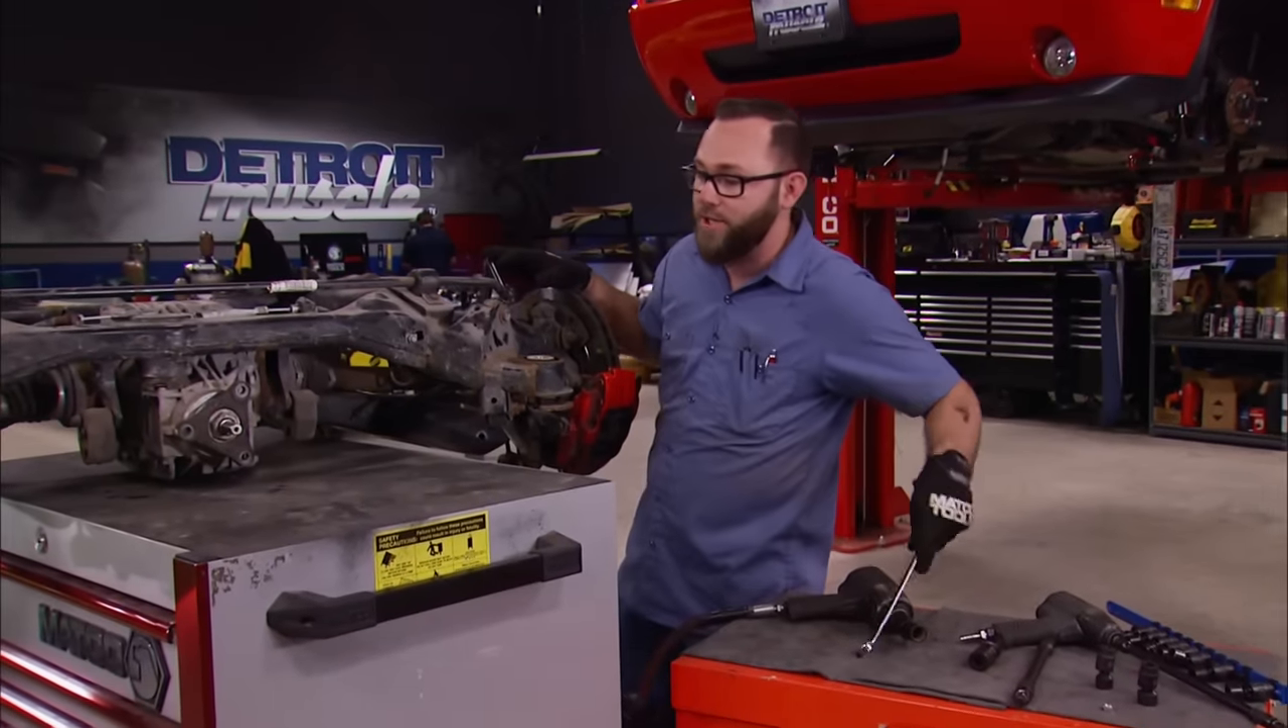Well, we've got our rear end assembly out of our Challenger and on this cart out here in the open where it's easier for us to work on and easier for you to see.